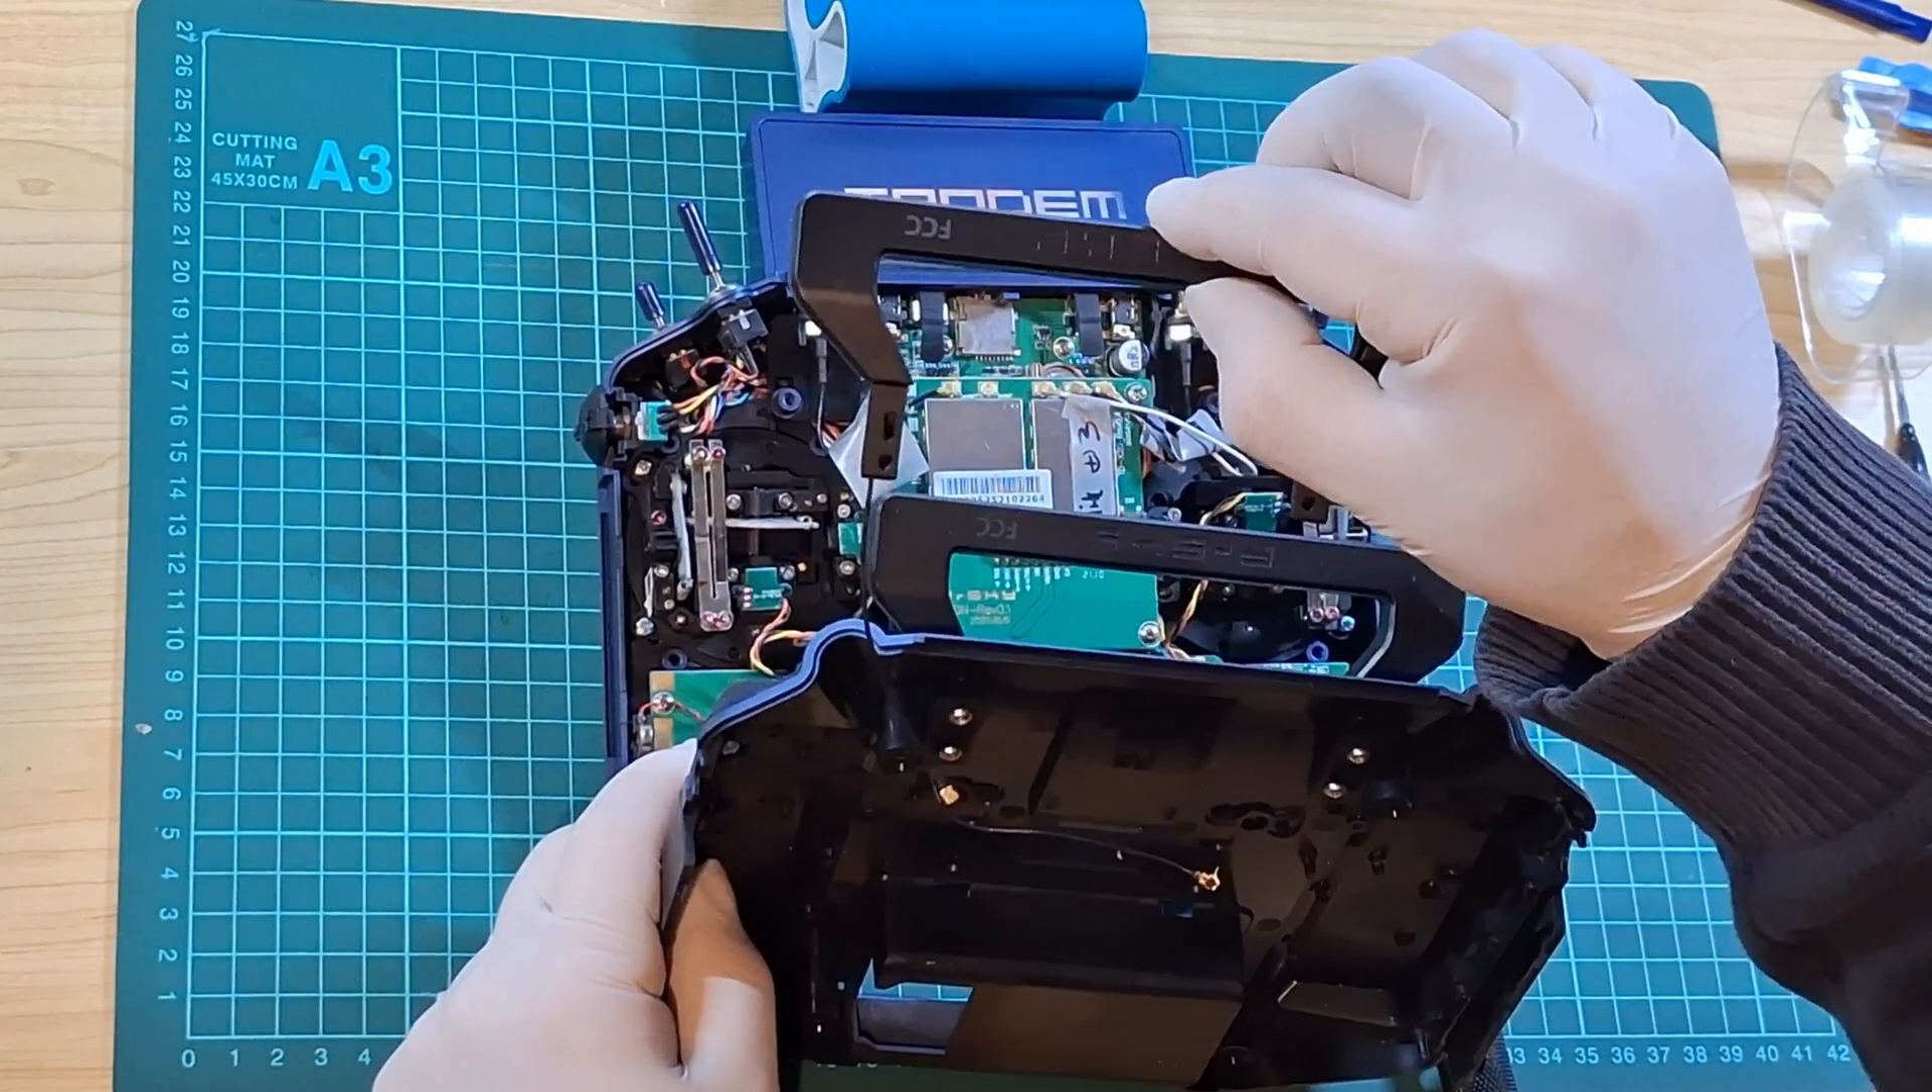This is what the handle looks like once you've removed it from the back cover.